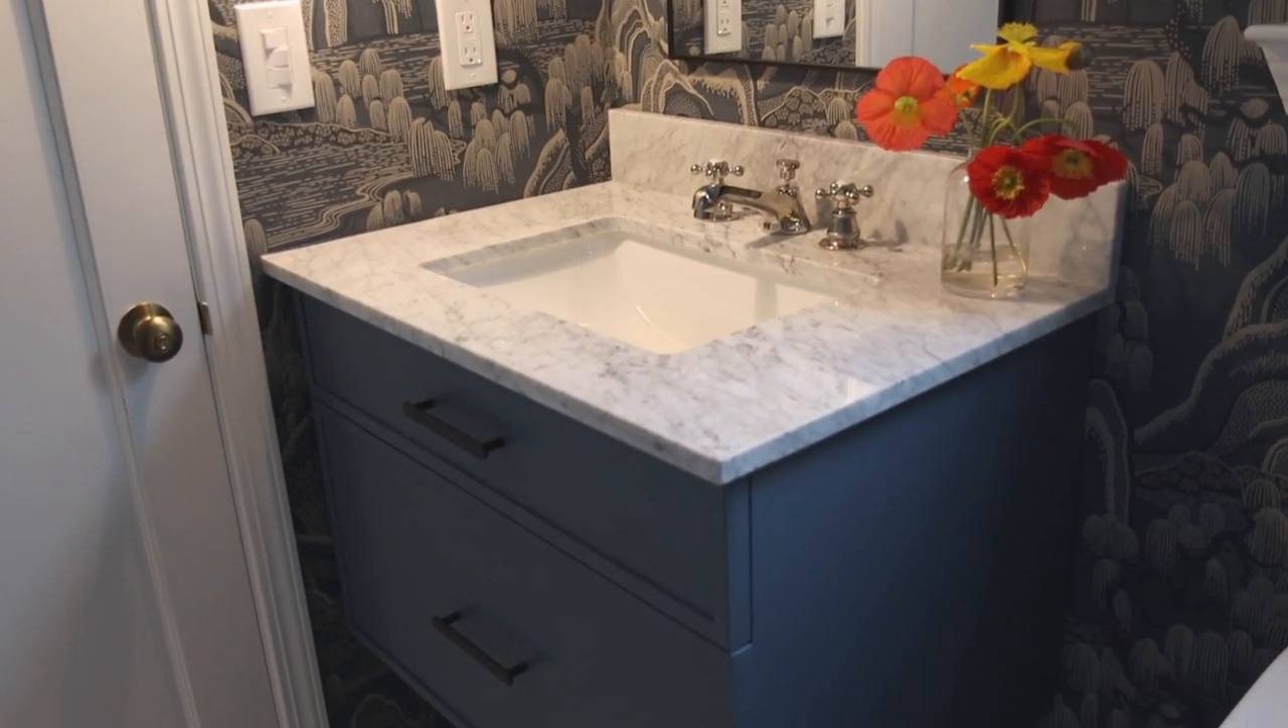This small floating vanity is now installed in the bathroom of our guest and home office space and I love how much storage I'm able to add with this small vanity.